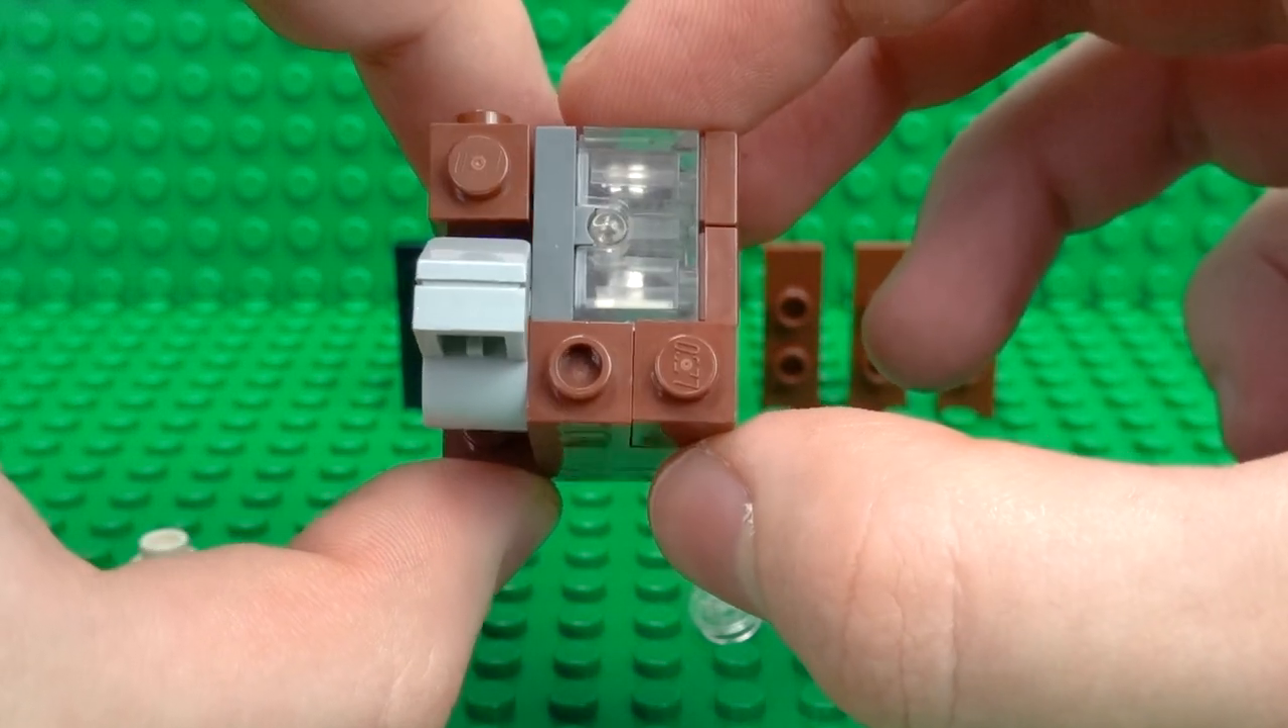The light brick is very nice and flush and fits into this three stud space.